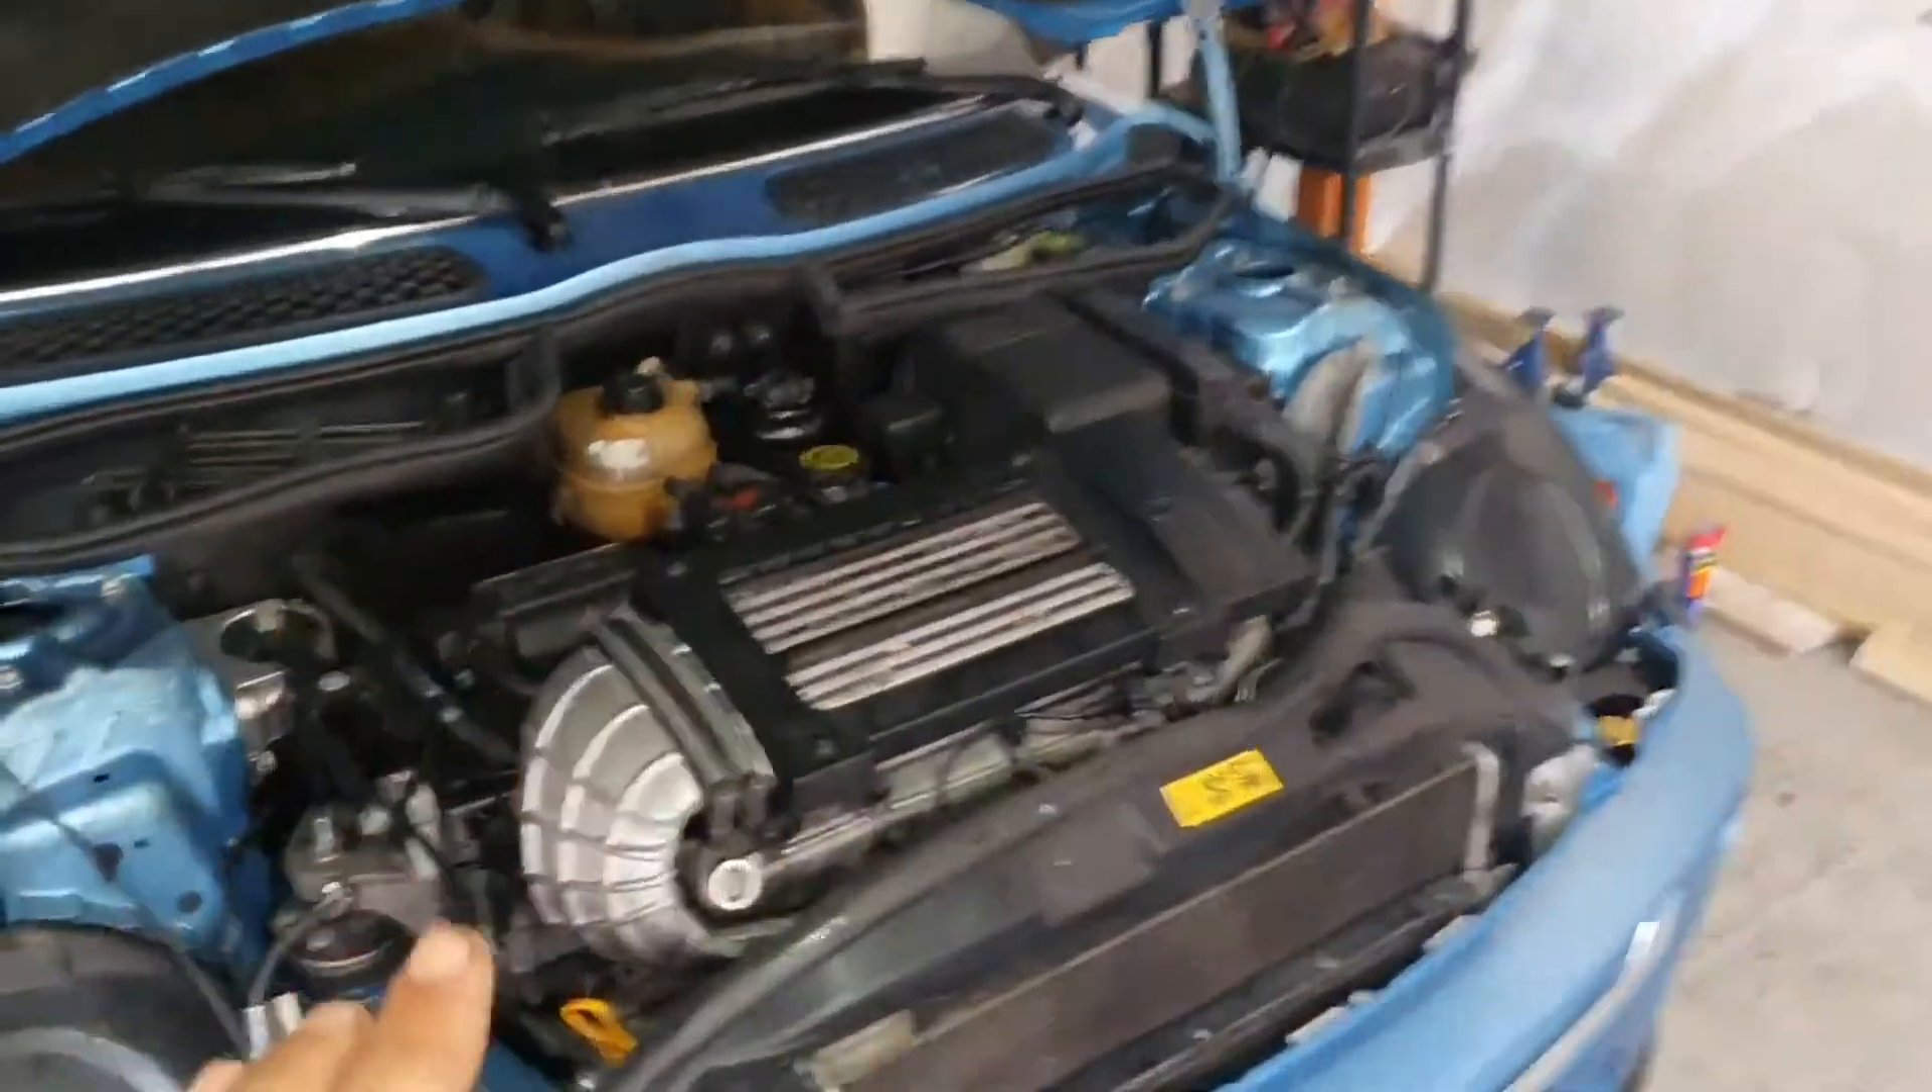Um we have the old engine in there everything is put back together.